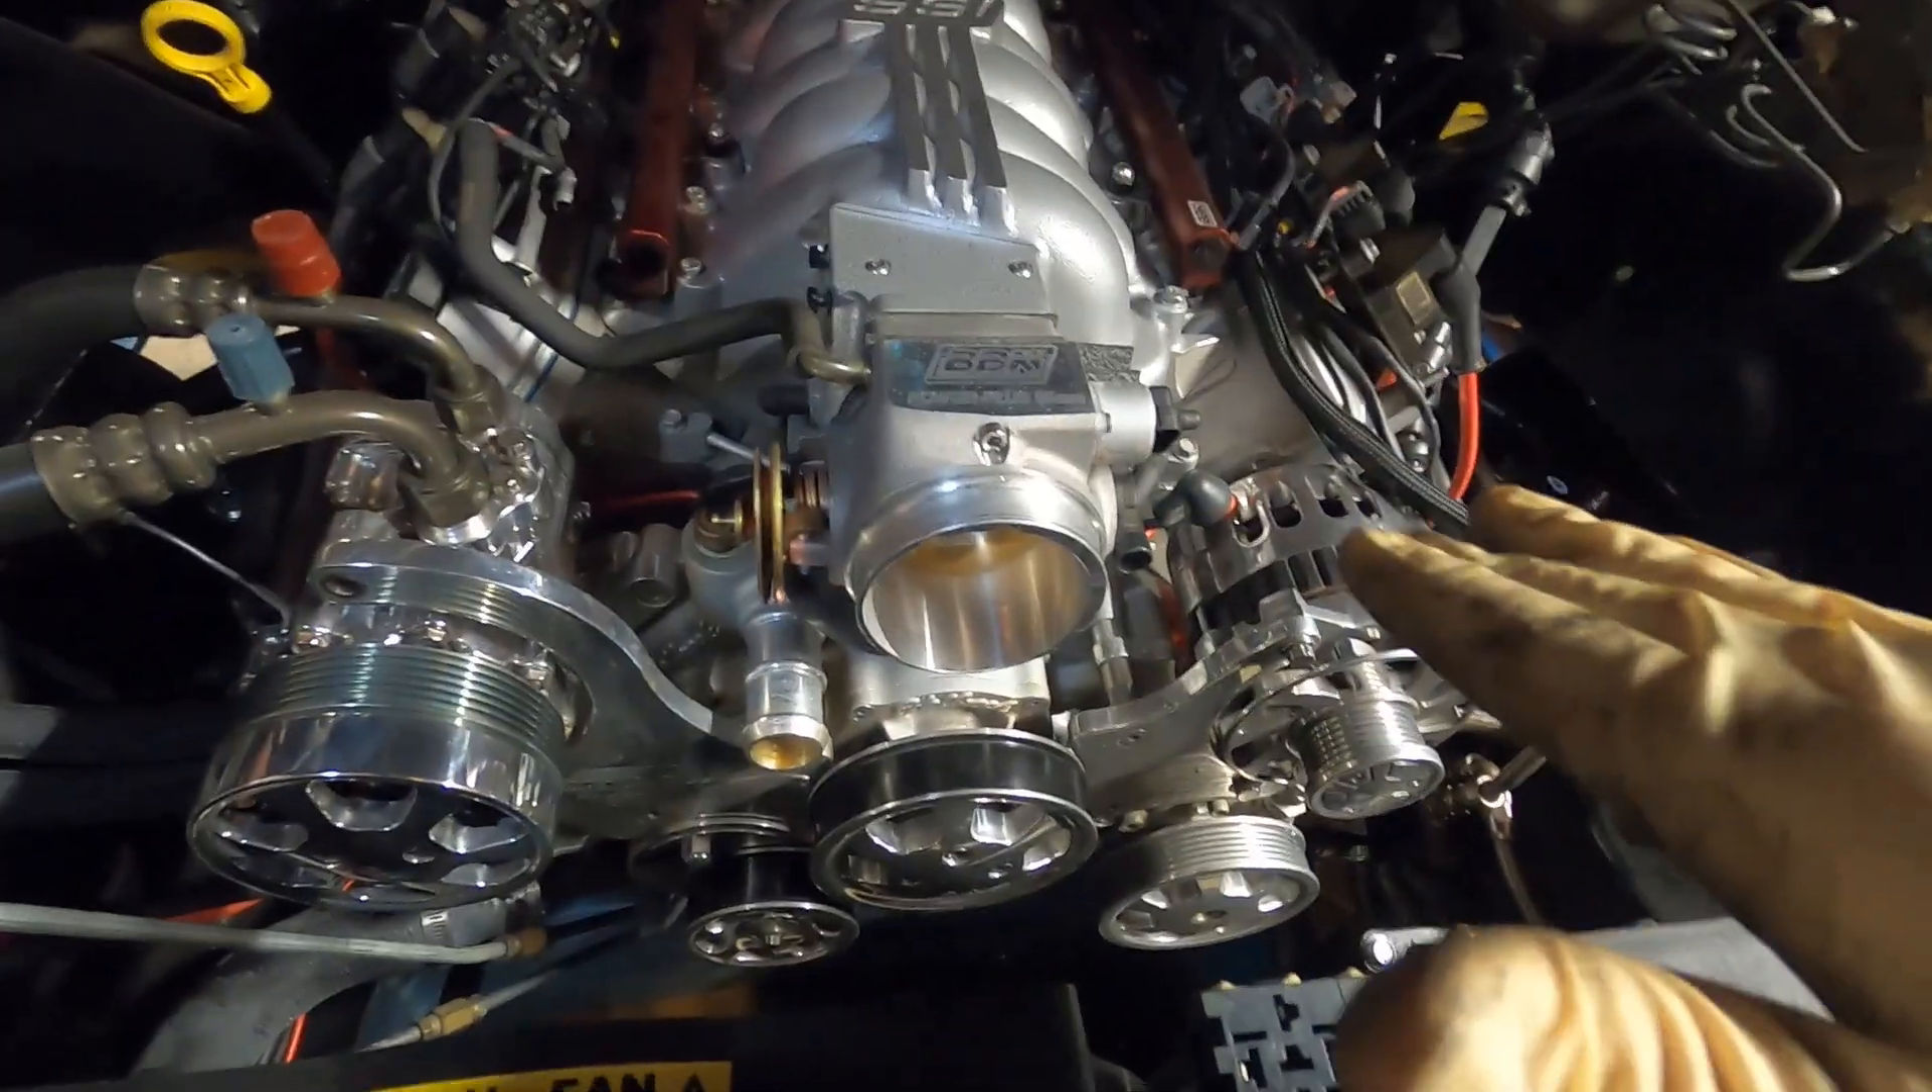We got the air intake tube off.